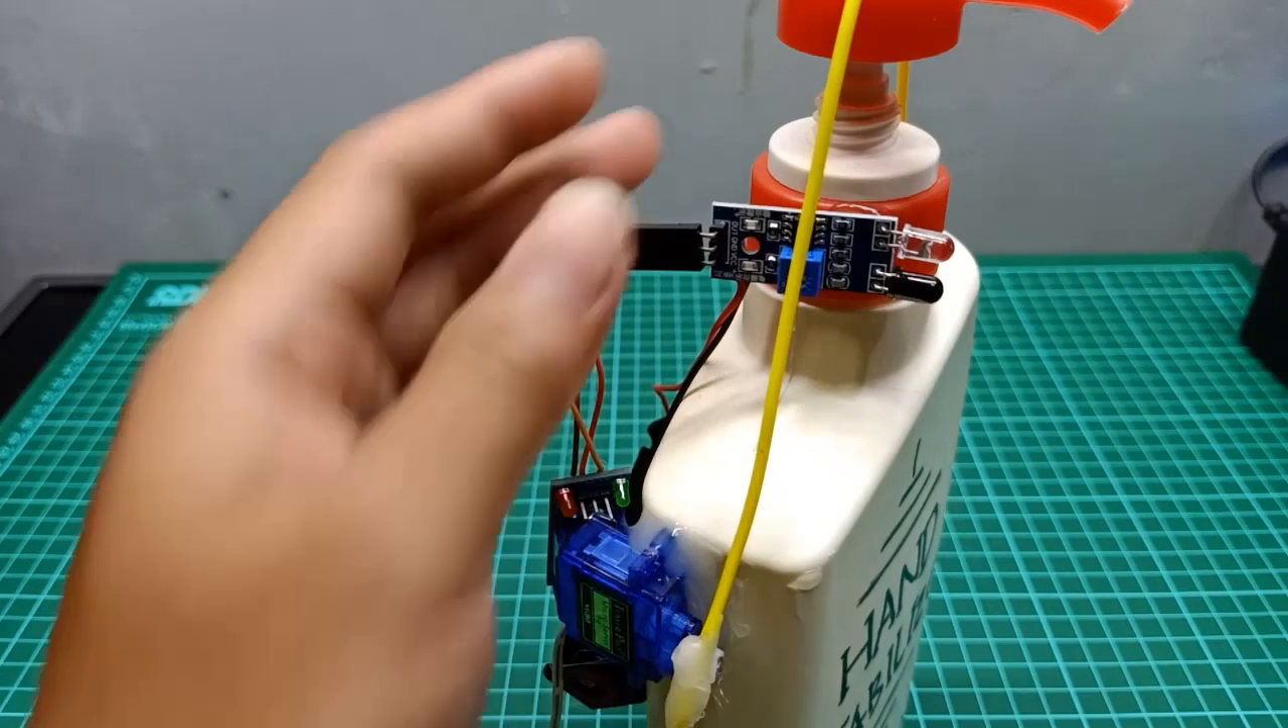Di sini saya akan pasang sensornya nah ini sudah terpasang seperti ini.